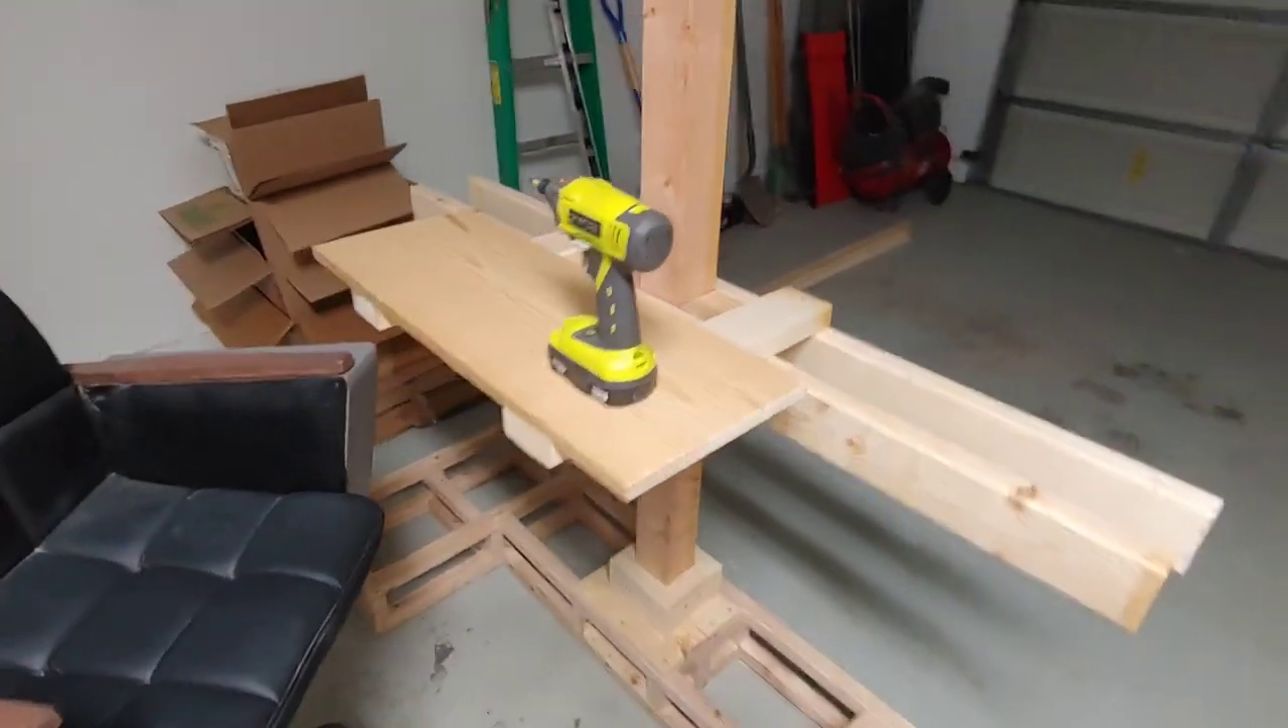I've just temporarily tacked some boards on so i could simulate the work desk height.